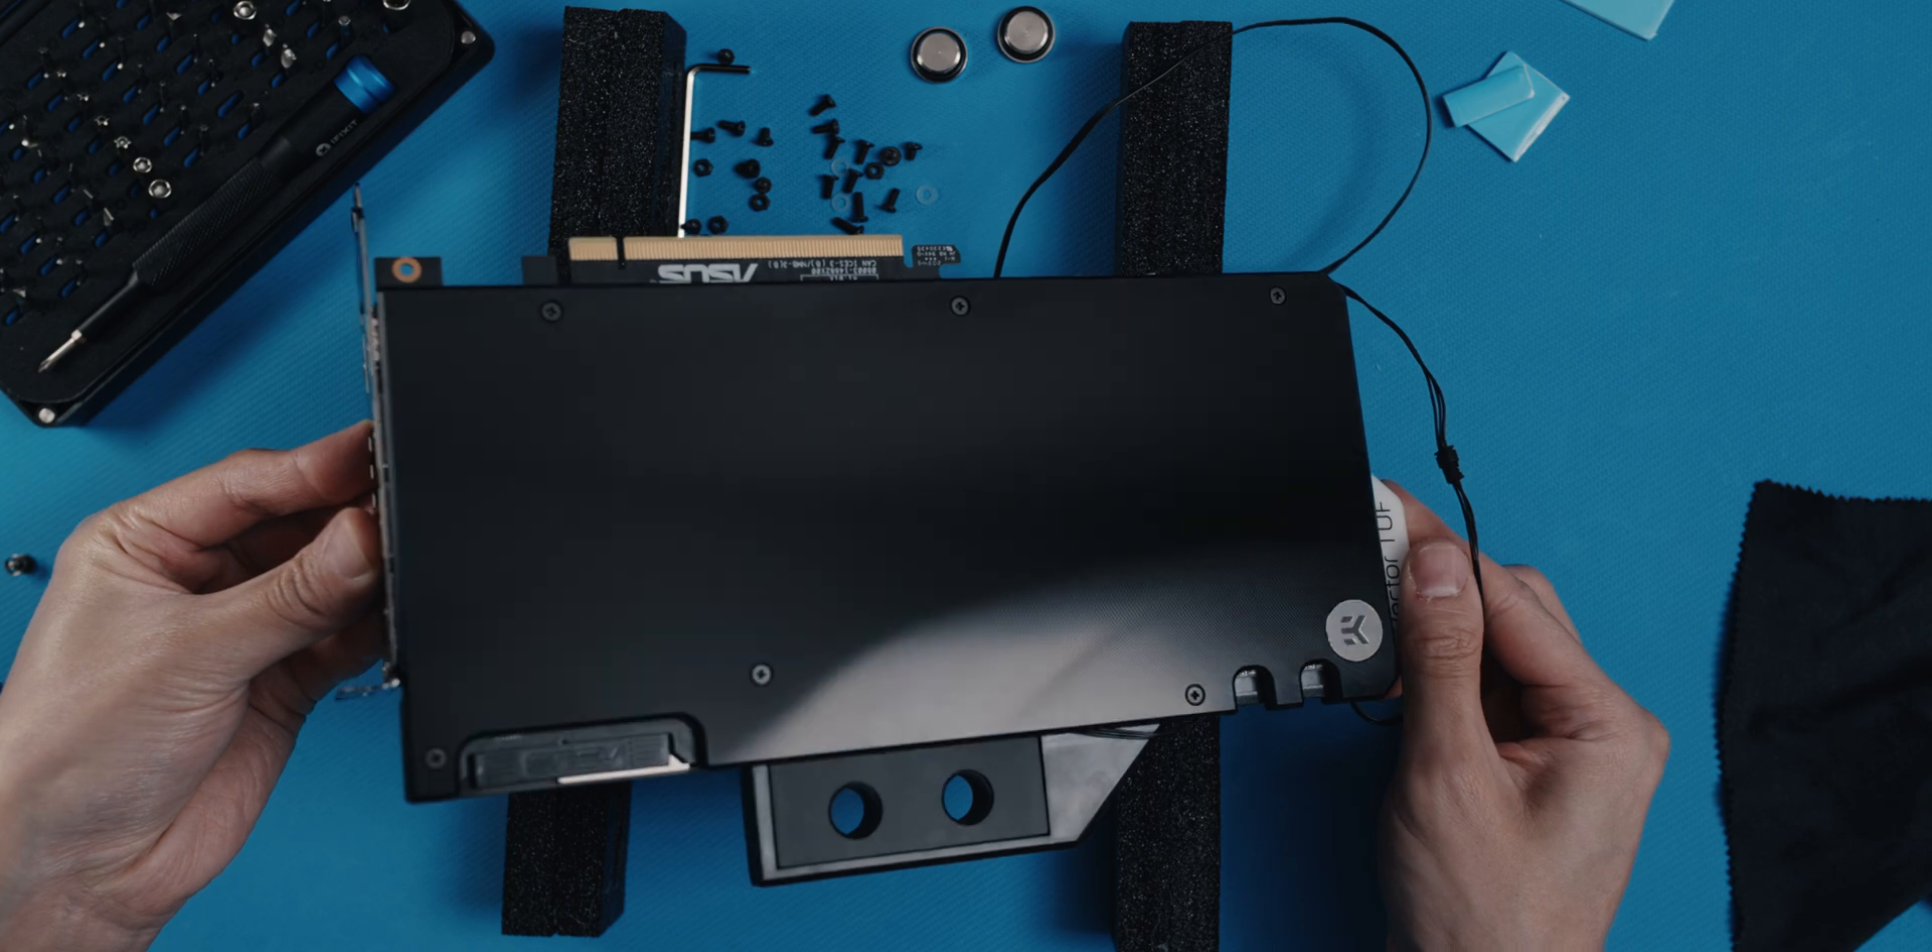And congratulations! You've successfully attached the backplate.